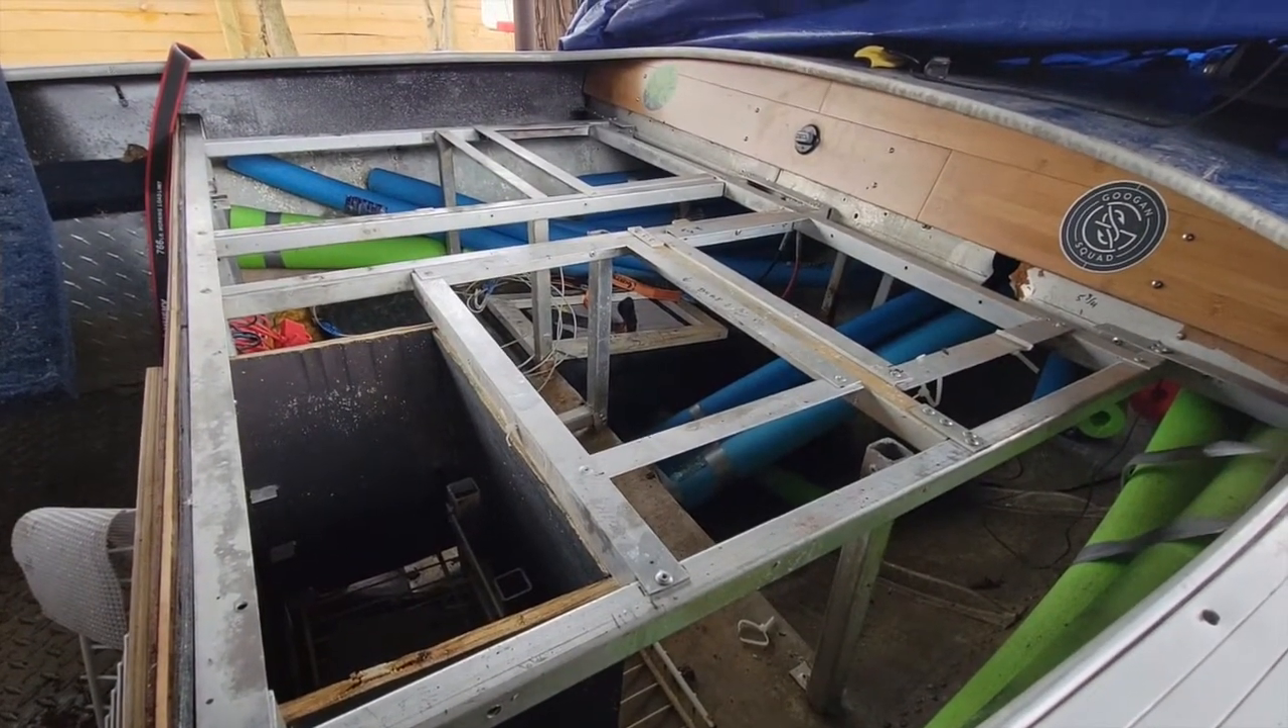But I've got to get the decking back on and get my little, um, got to get my storage compartments put back in.